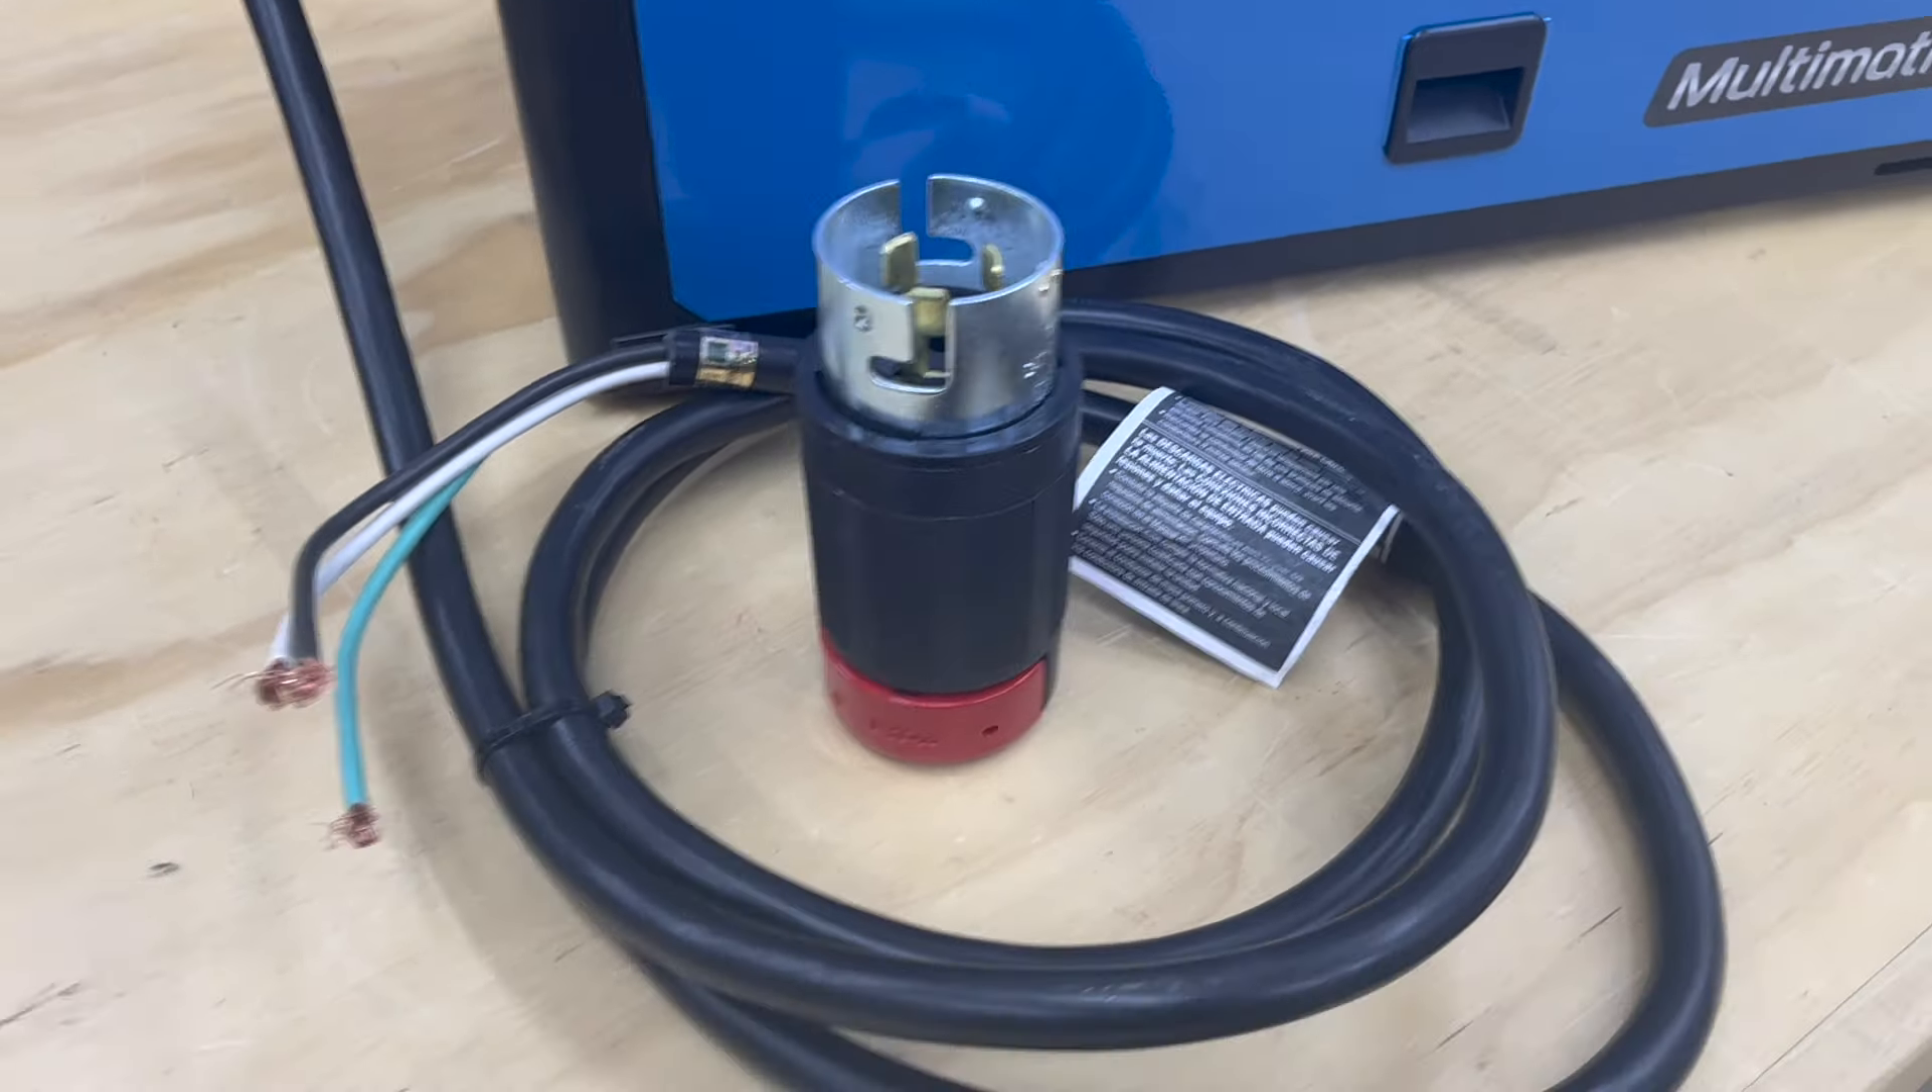The power cord does not have a plug installed.